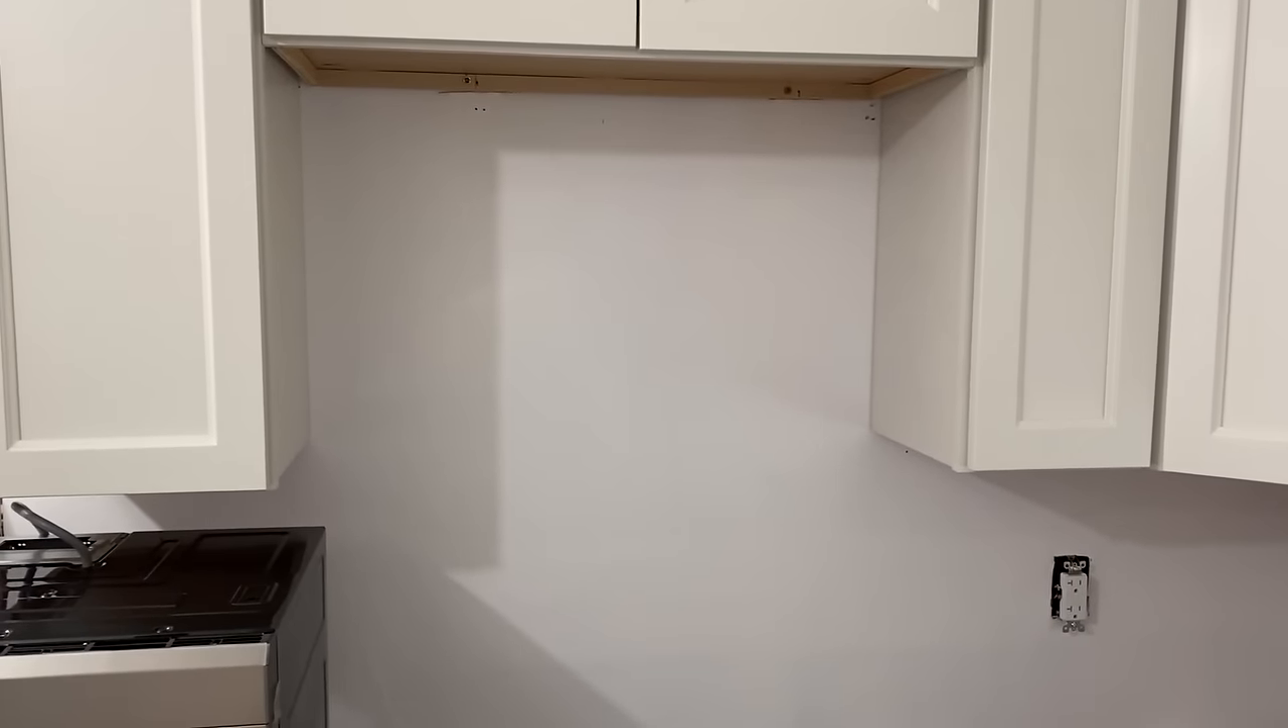So I have my cabinets hung.